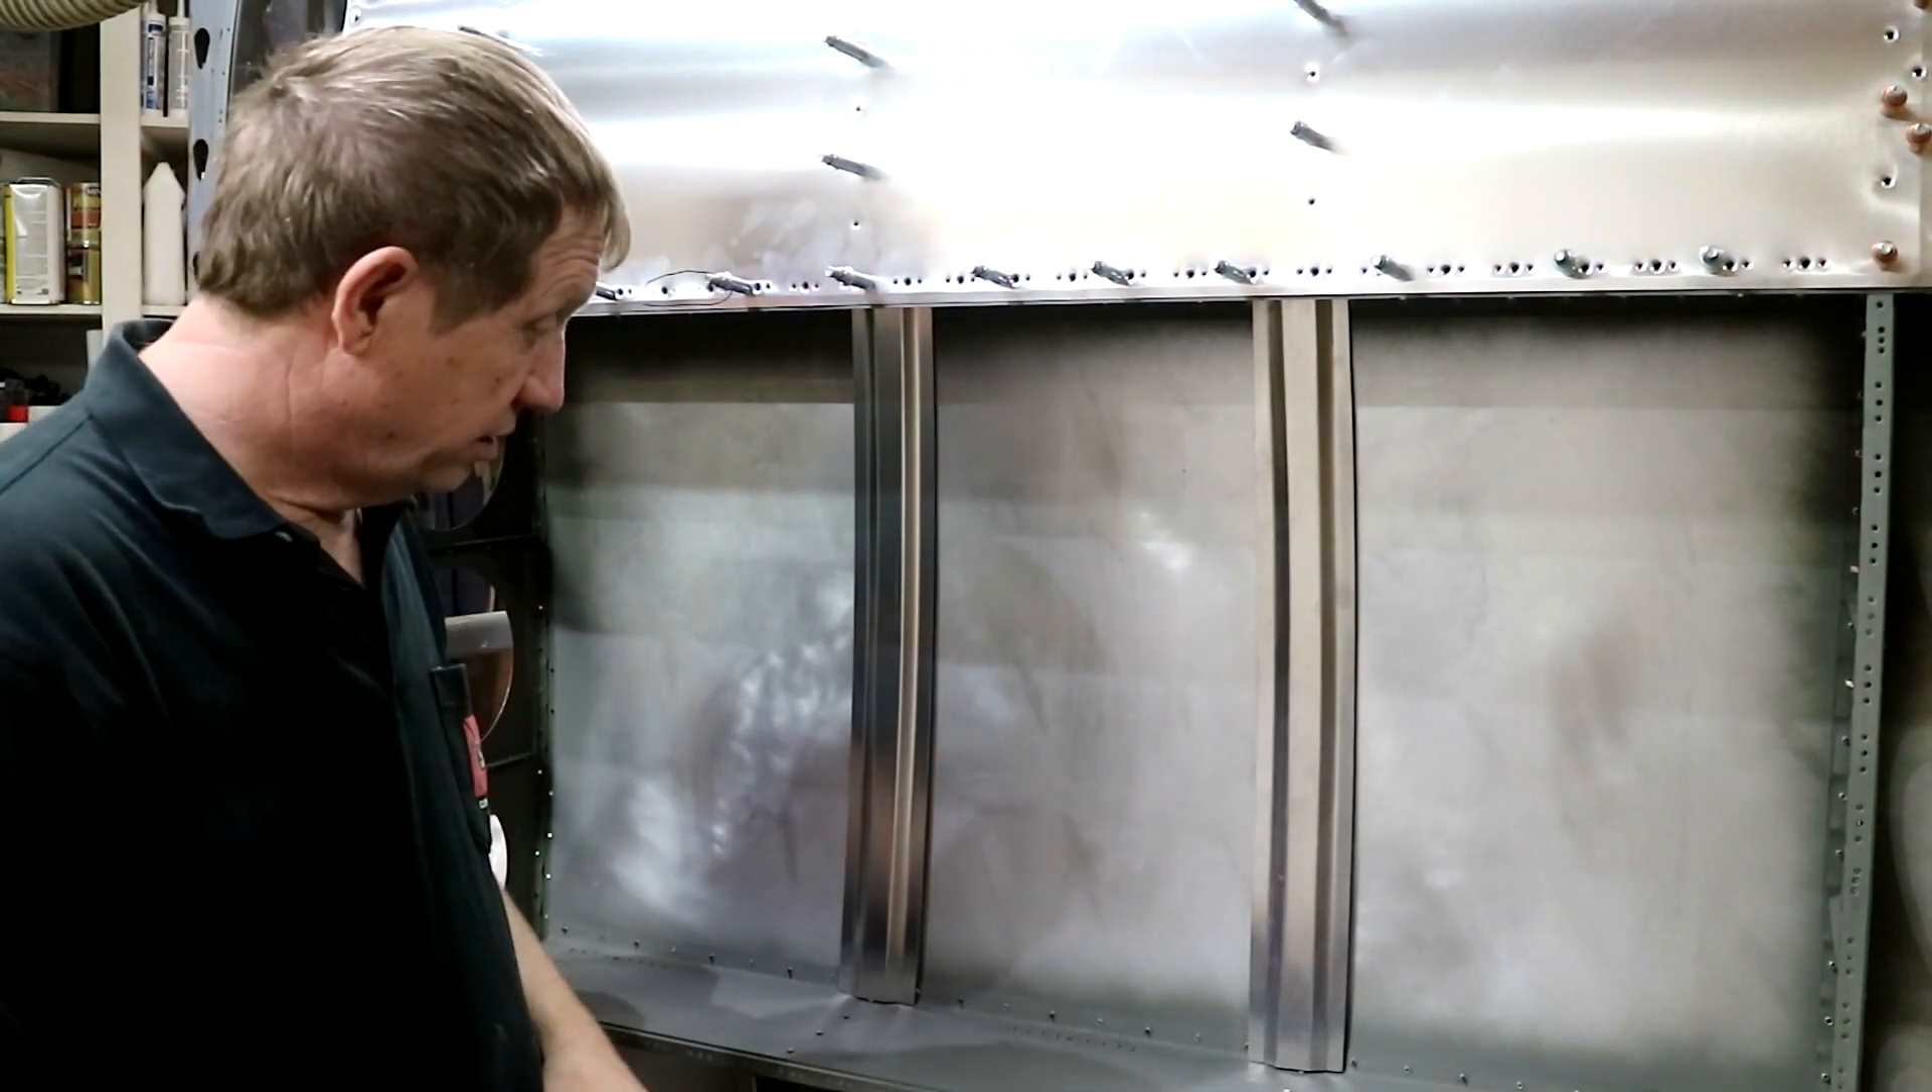So there's the two upper skin stiffeners just set in place. I cut them to length, and they look good.